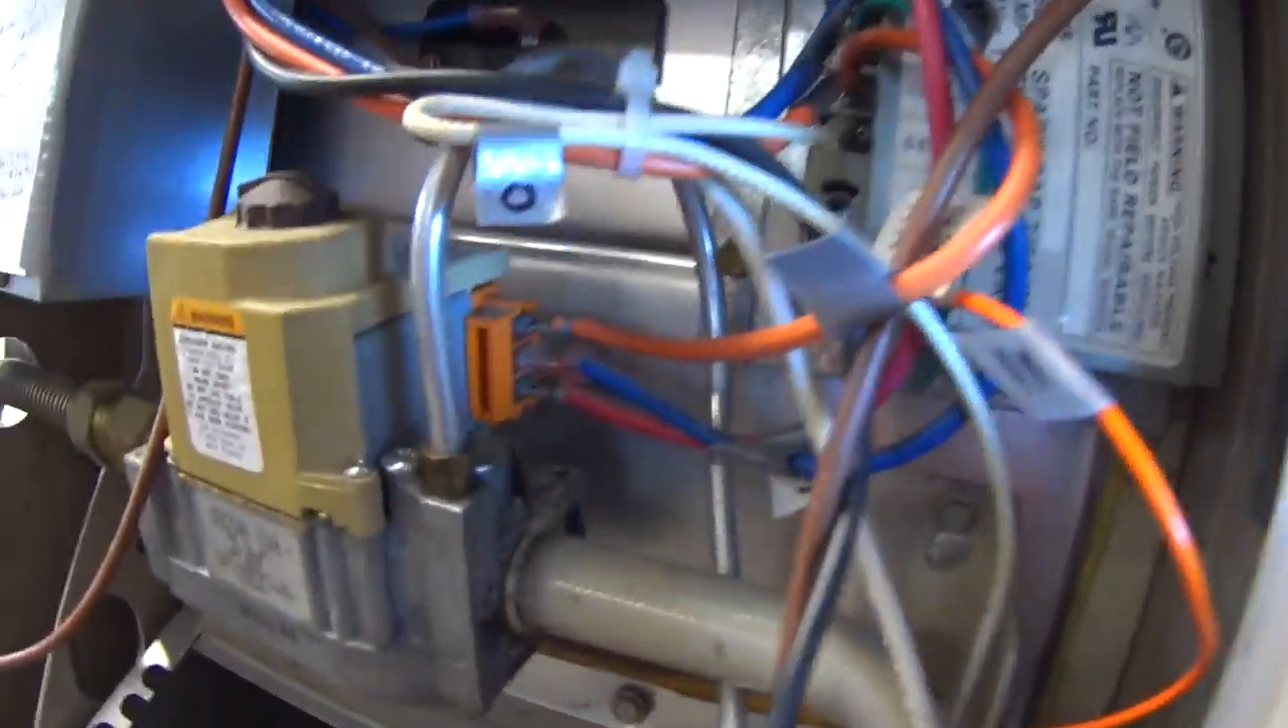Okay, there are three wires attached to this gas valve that are going to have to come off.